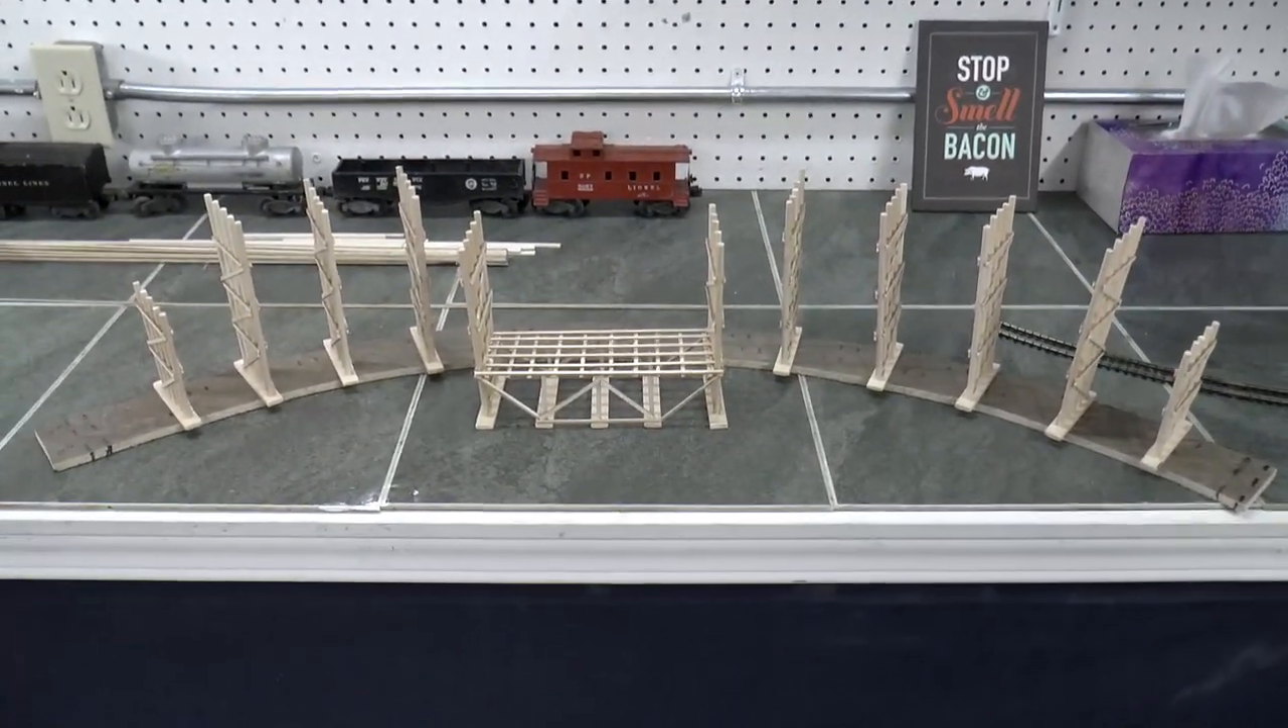And you see I did create the centerpiece here, the center support for the curve.